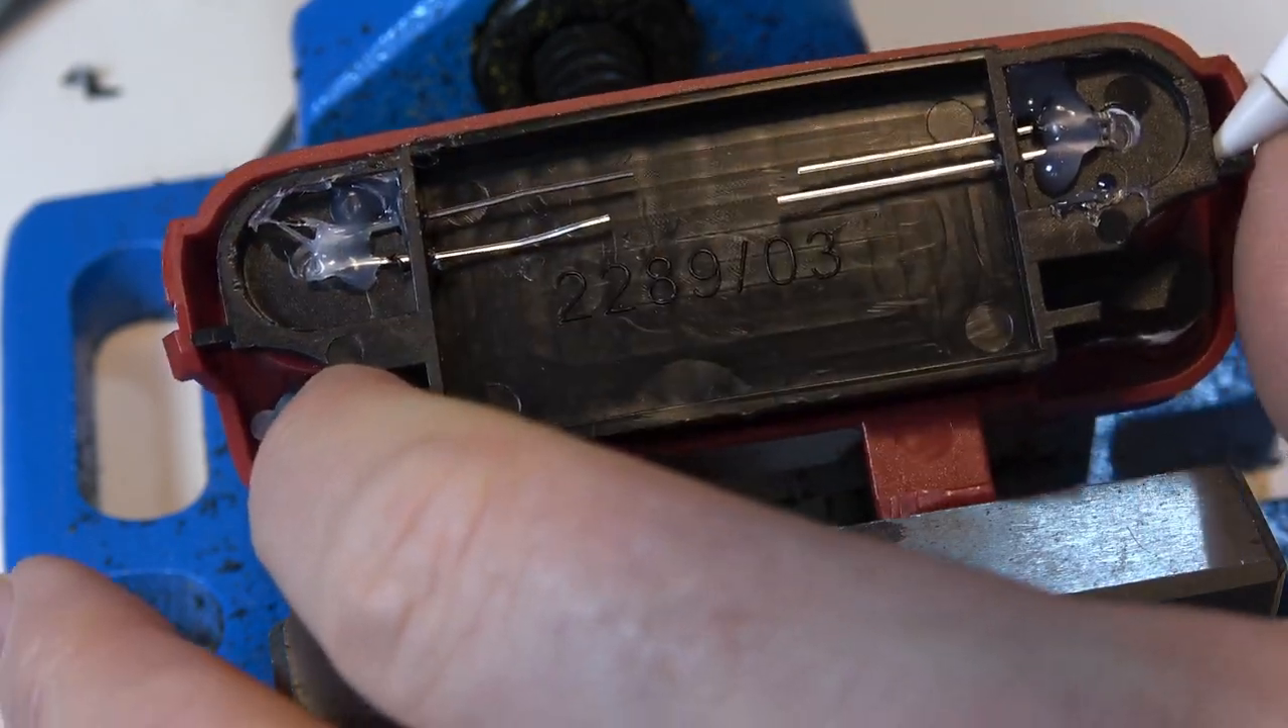We've got the LEDs stuck down to this black back plate on the grill.